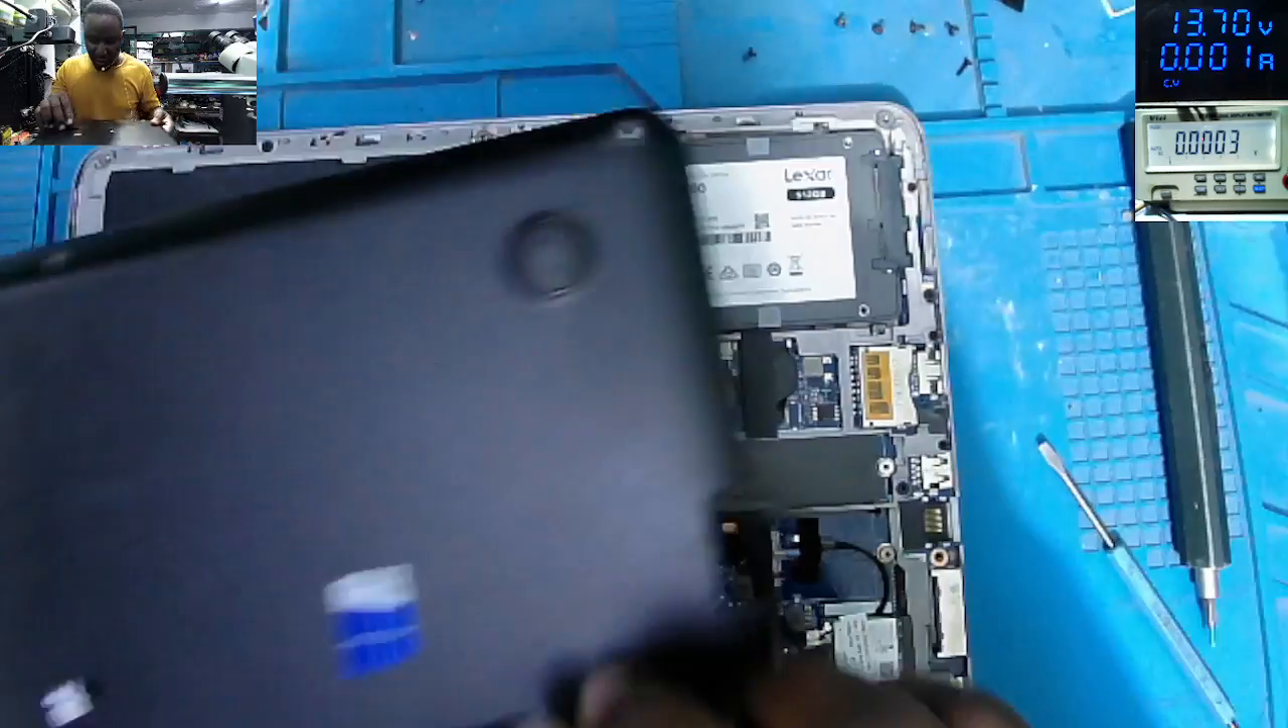So the back of the back cover is out.